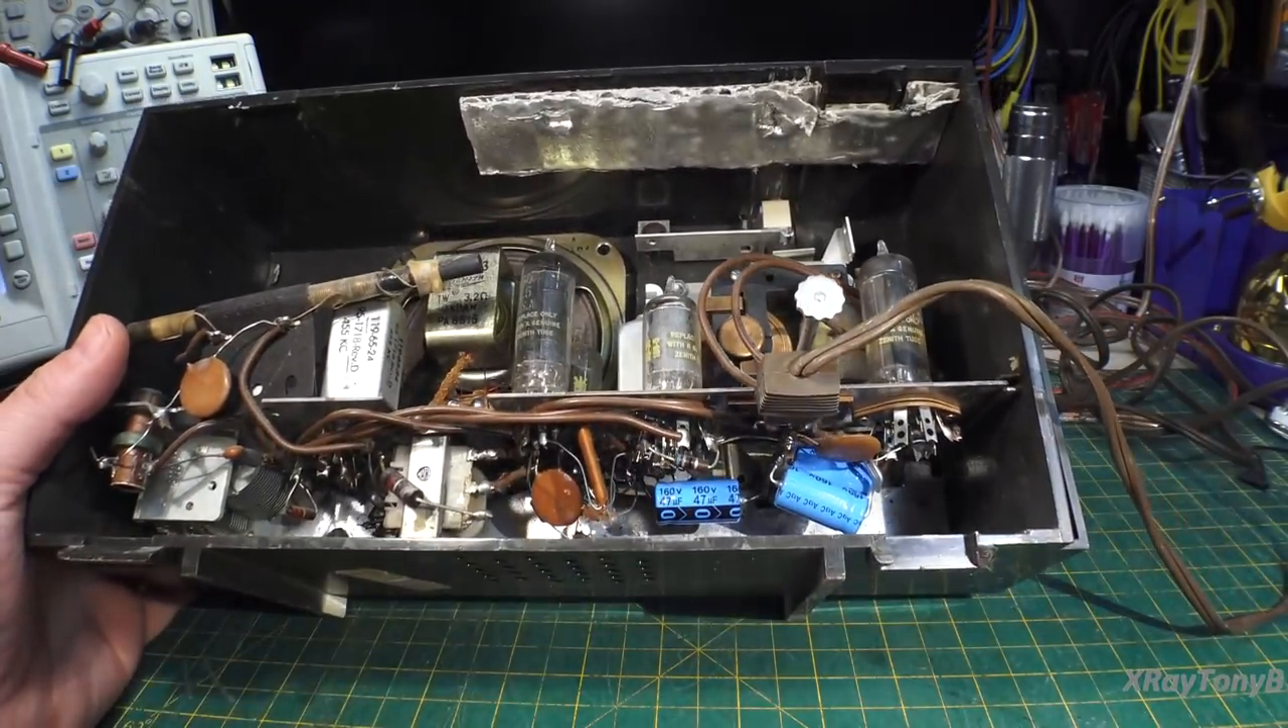As you can see, we have the radio put back together. Got a couple of capacitors put in there.